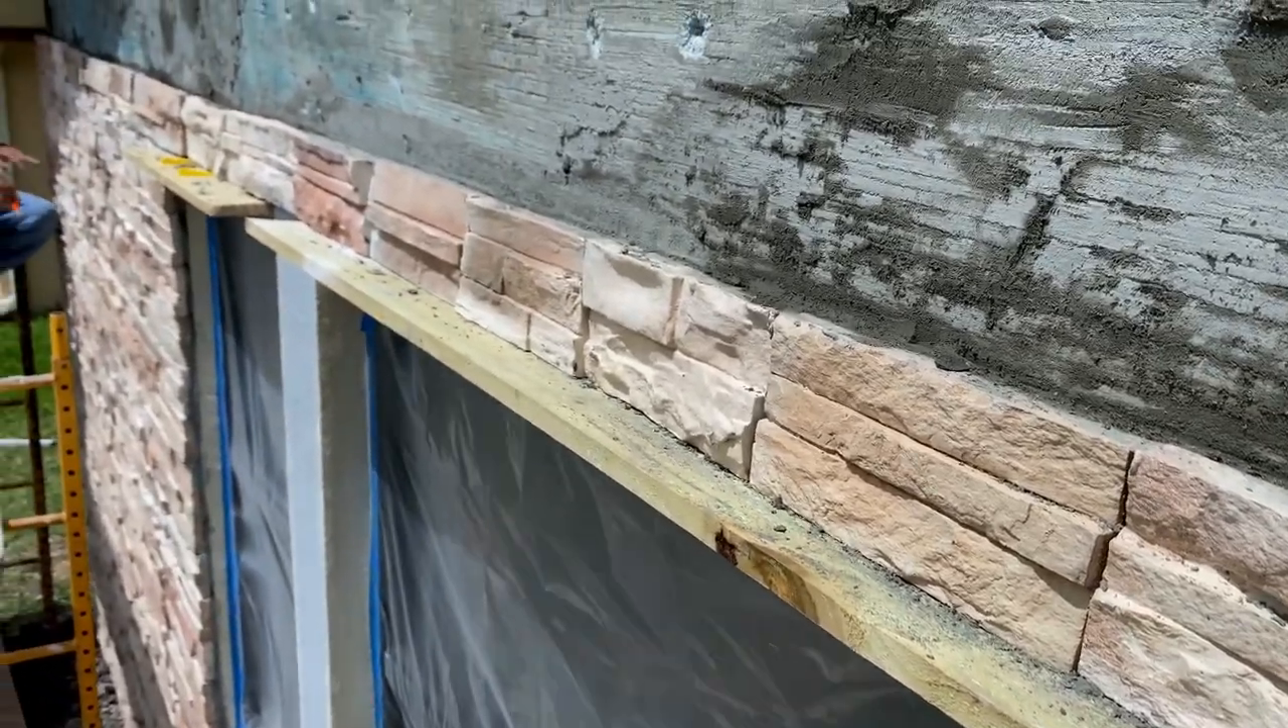At the top of the window, we also added a few supports for the stones from picket fence to hold the first row of stones.